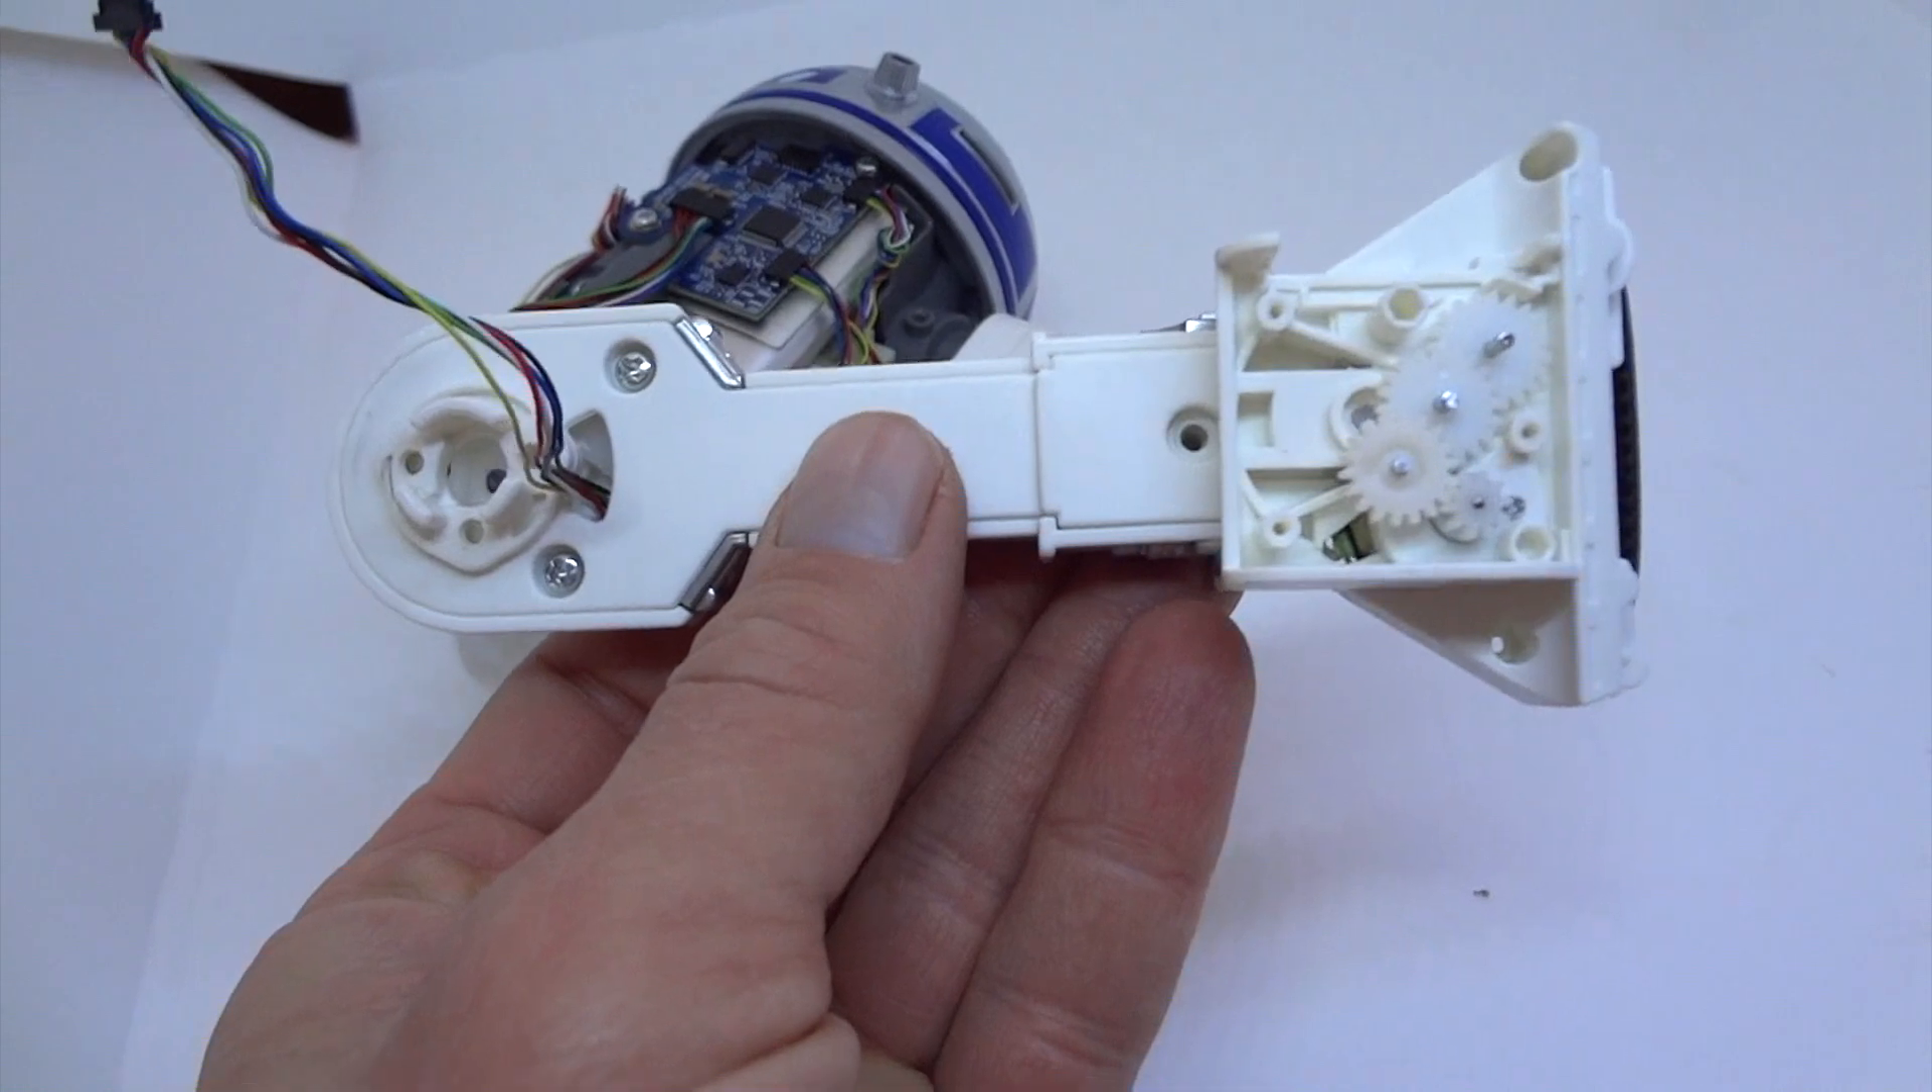So I've taken the leg apart and this is what it looks like.